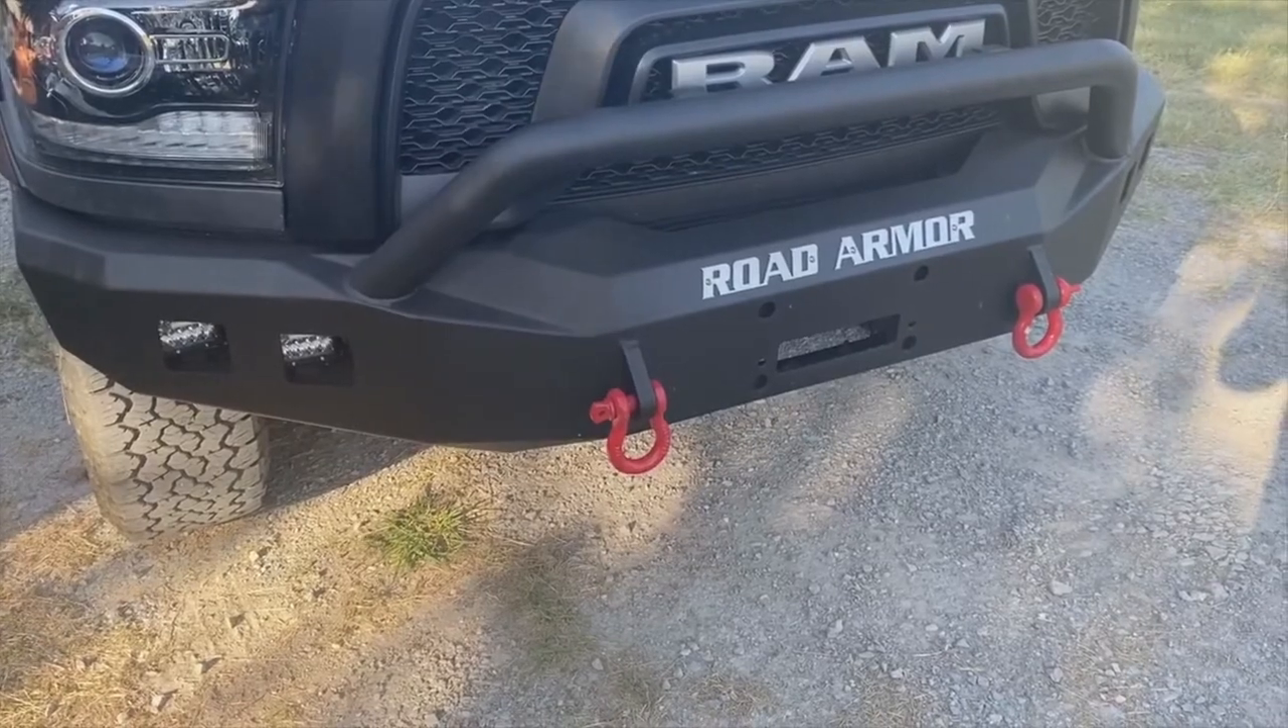The winch obviously isn't installed yet.